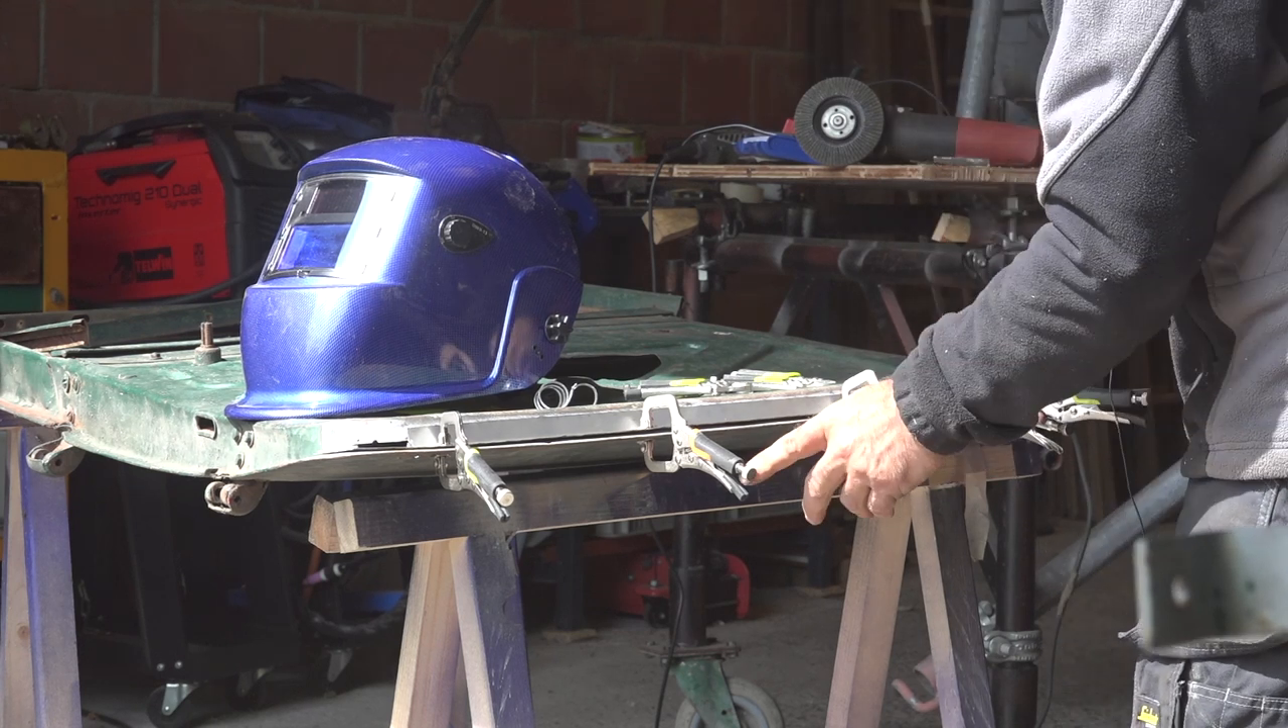So i'm using some small clamps to hold the panel in place and they are quite handy.